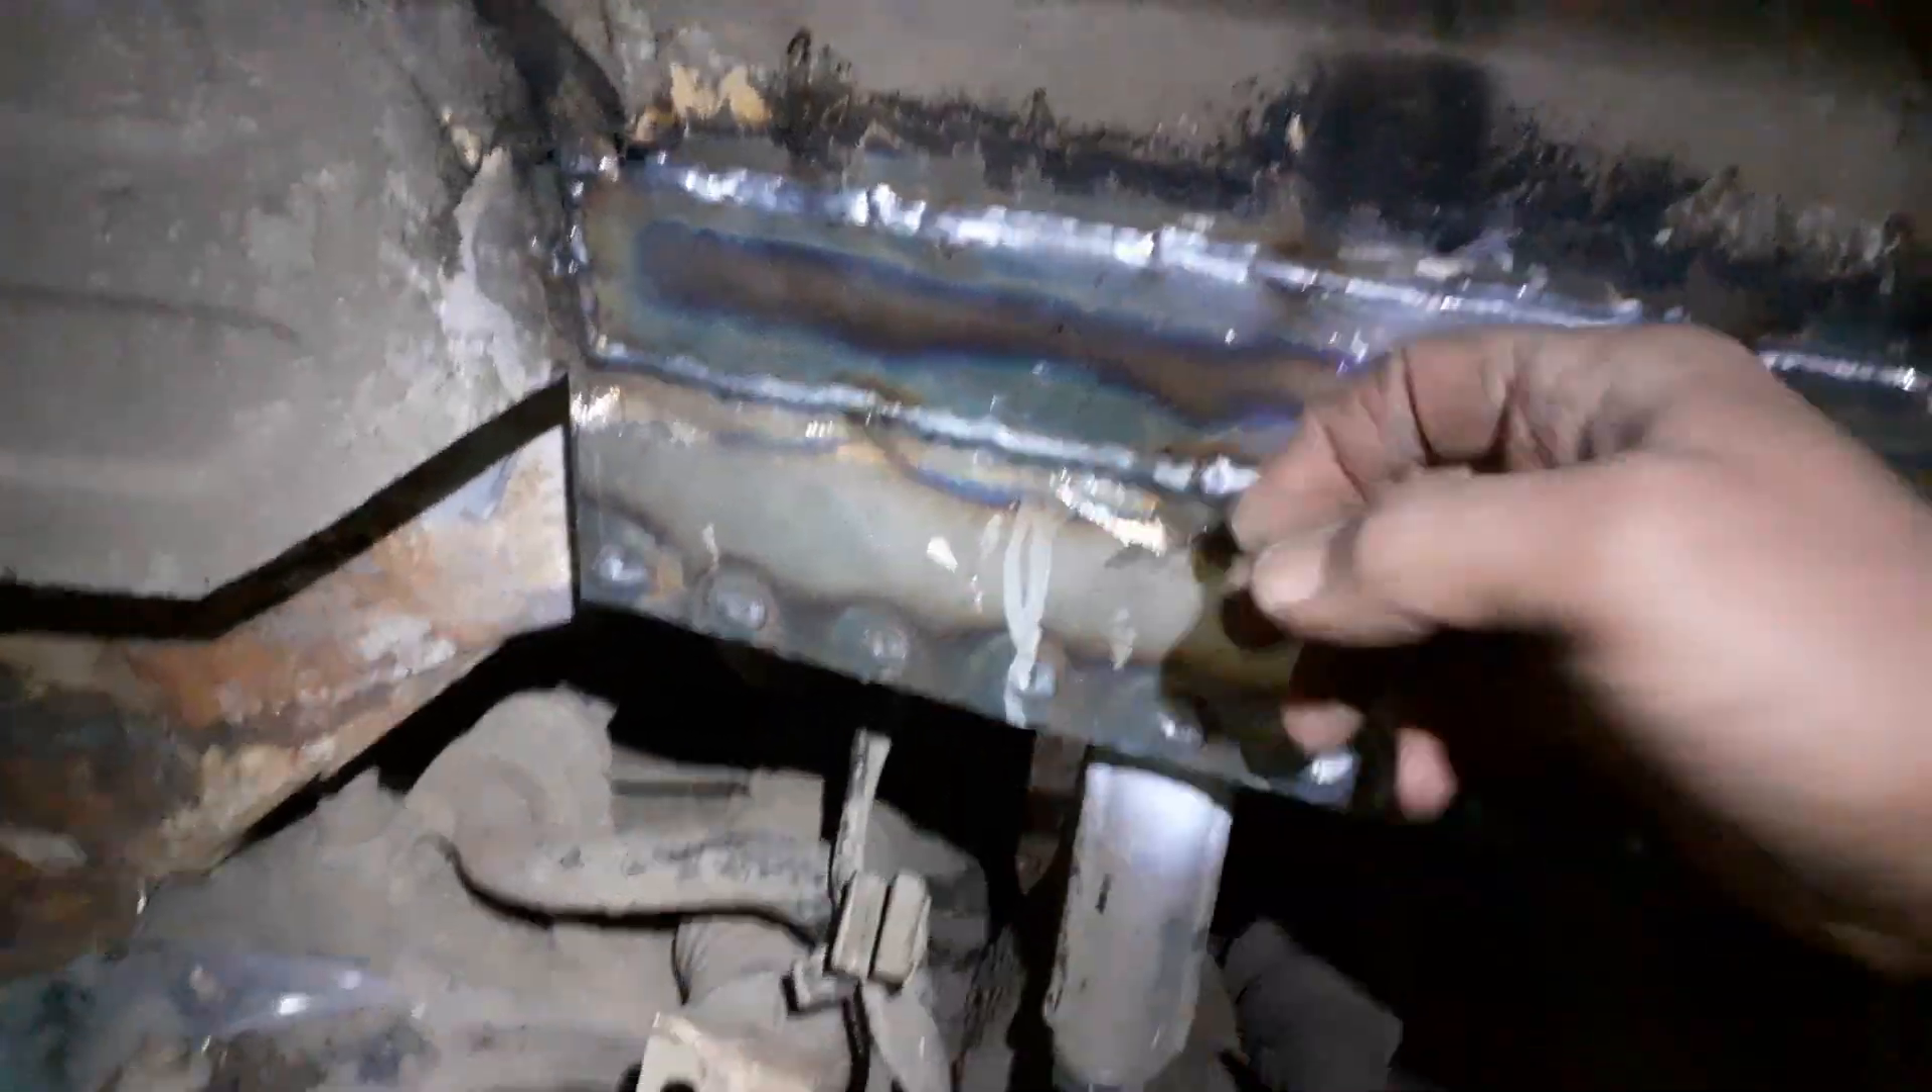Zrobiliśmy taki łącznik. Dobrze jest wszystko ładnie pospawane.